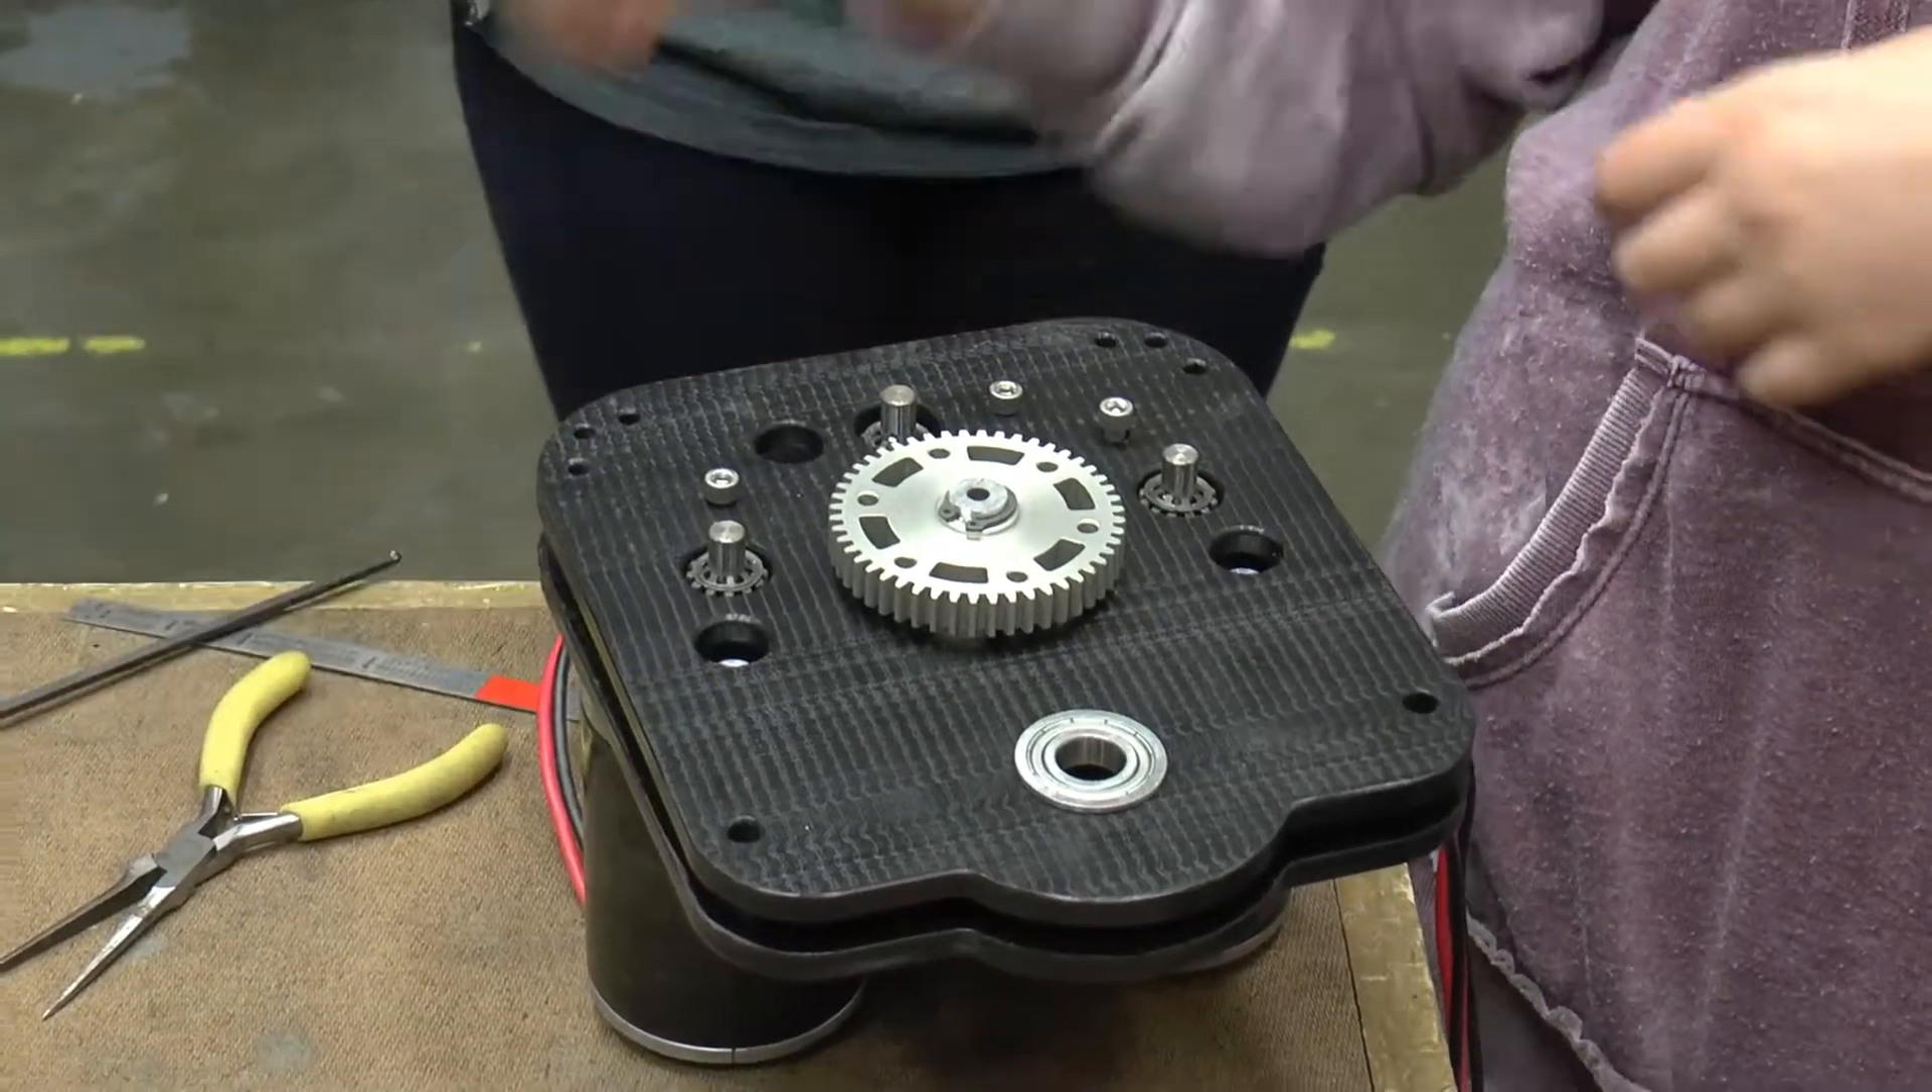So now we have a sandwich of these two plastic plates.